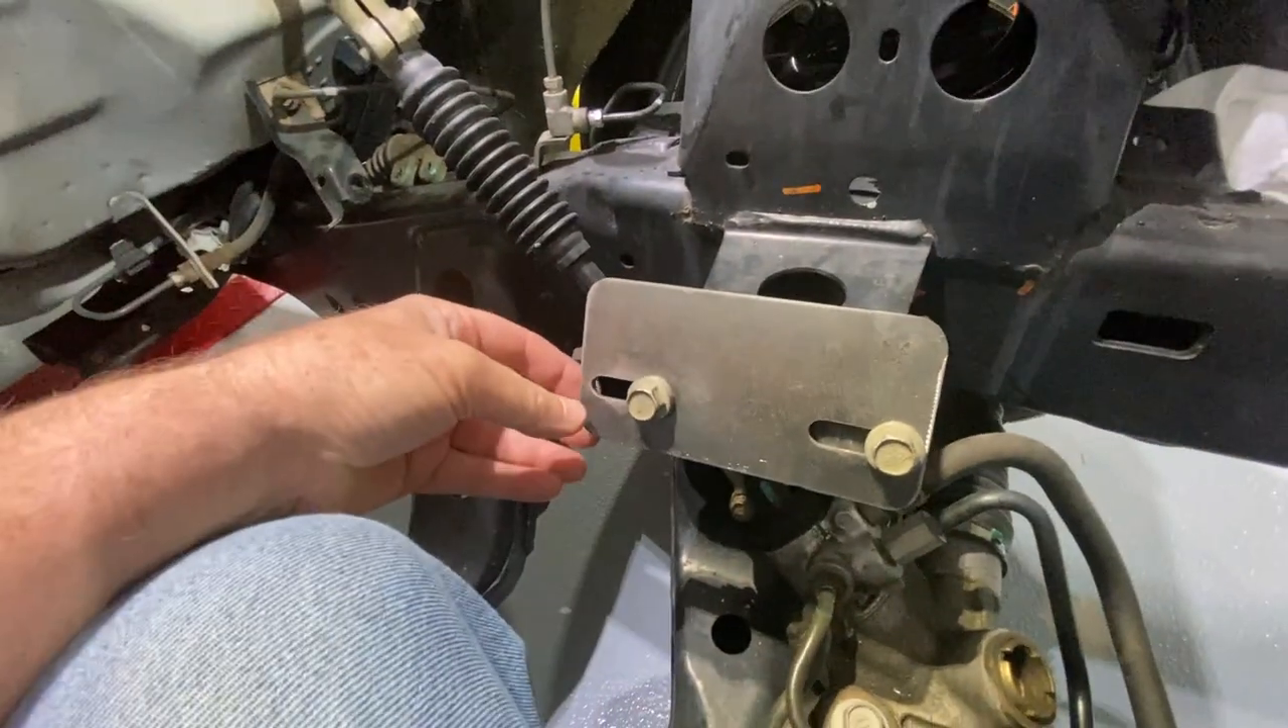Okay, now the mounts are in place using the factory holes. There's a 1 .25 inch slot on either side that will allow some movement front and back.